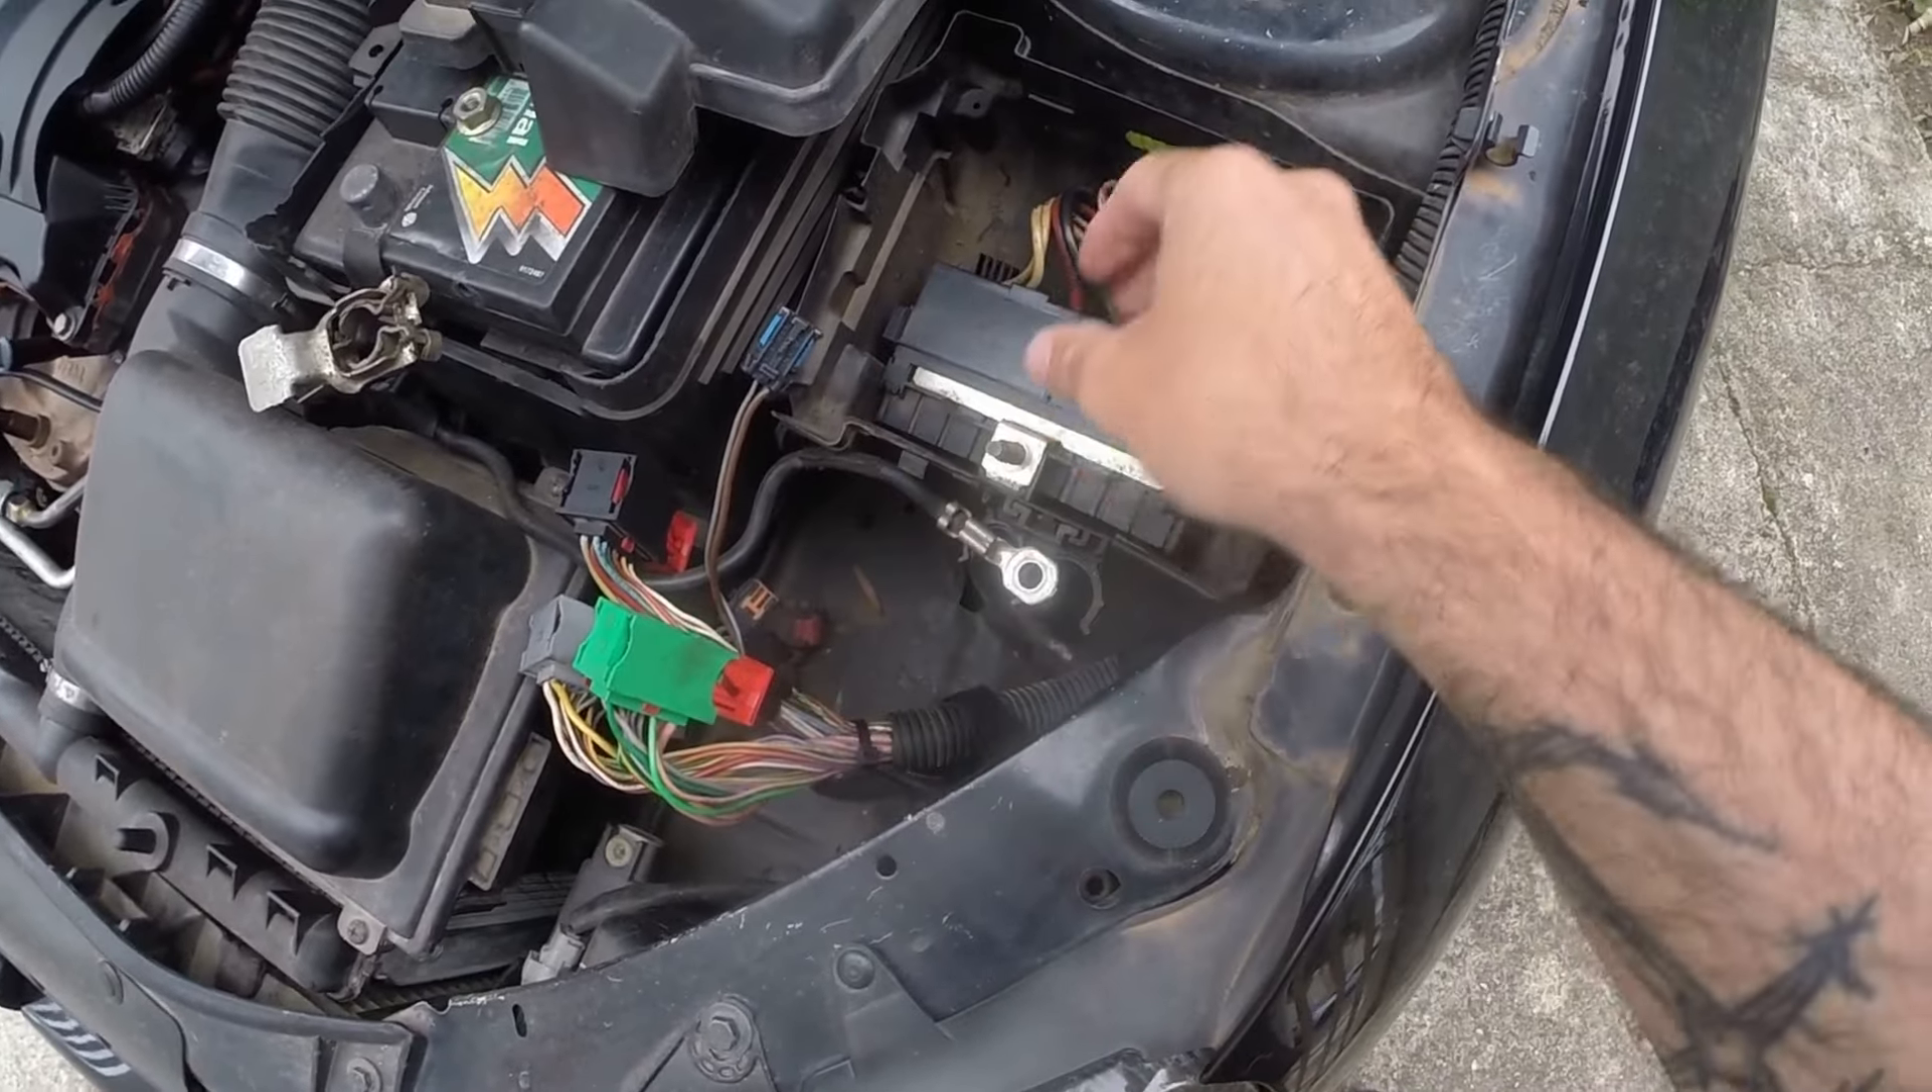A BSM não está montada no lugar e aí você consegue ver também que os chicotes estão soltos.